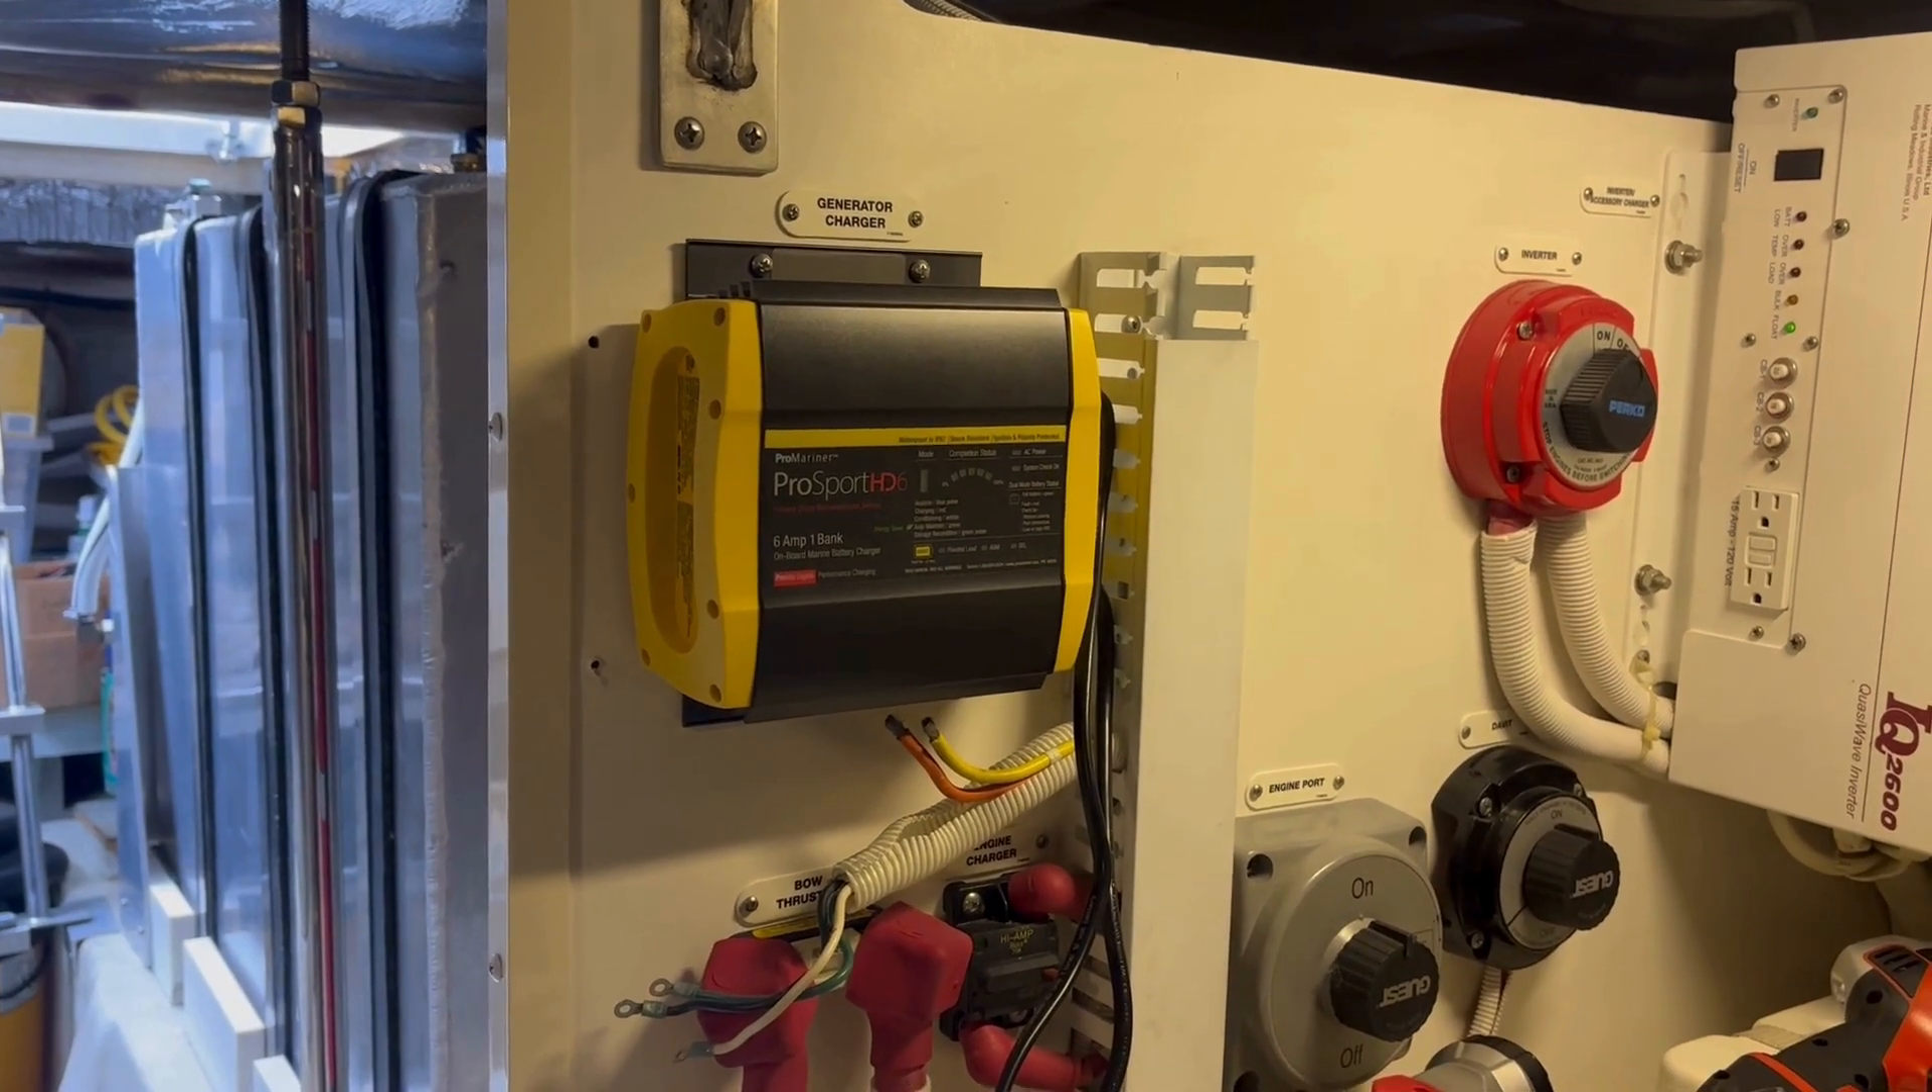So the easy part is done that's getting the new charger mounted to the bulkhead there.